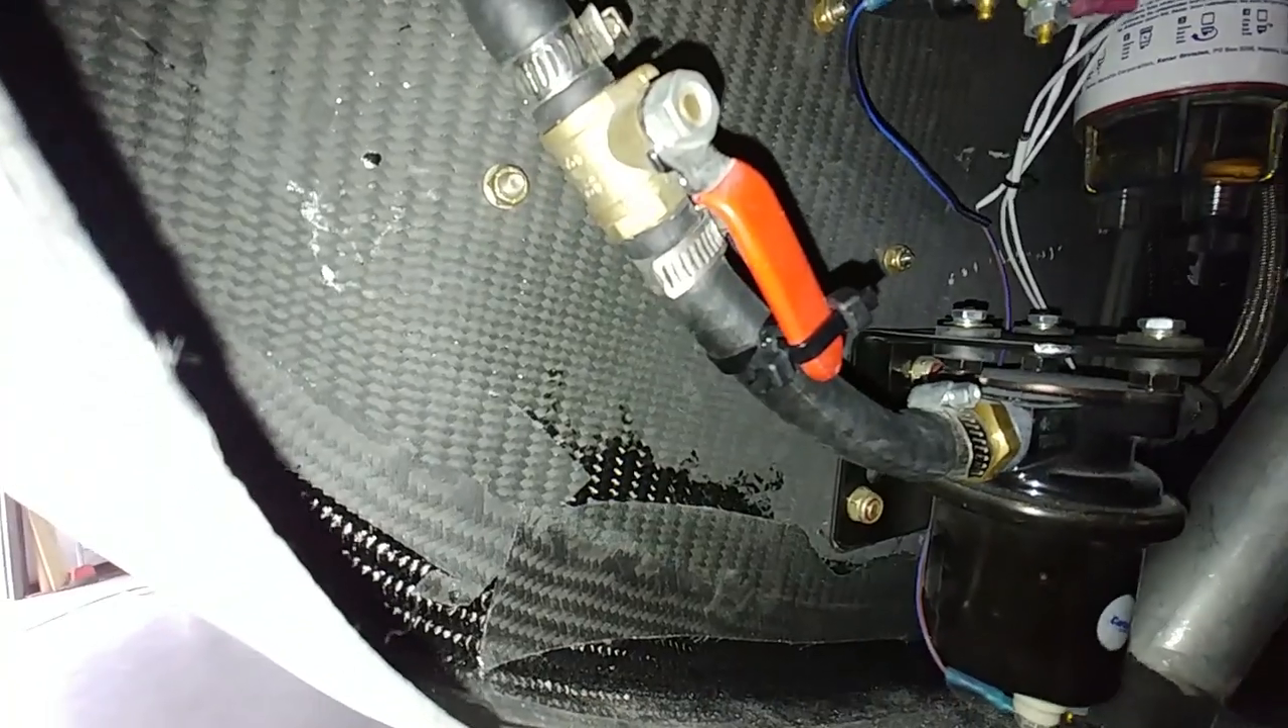I've just gone and cable tied that little valve there.